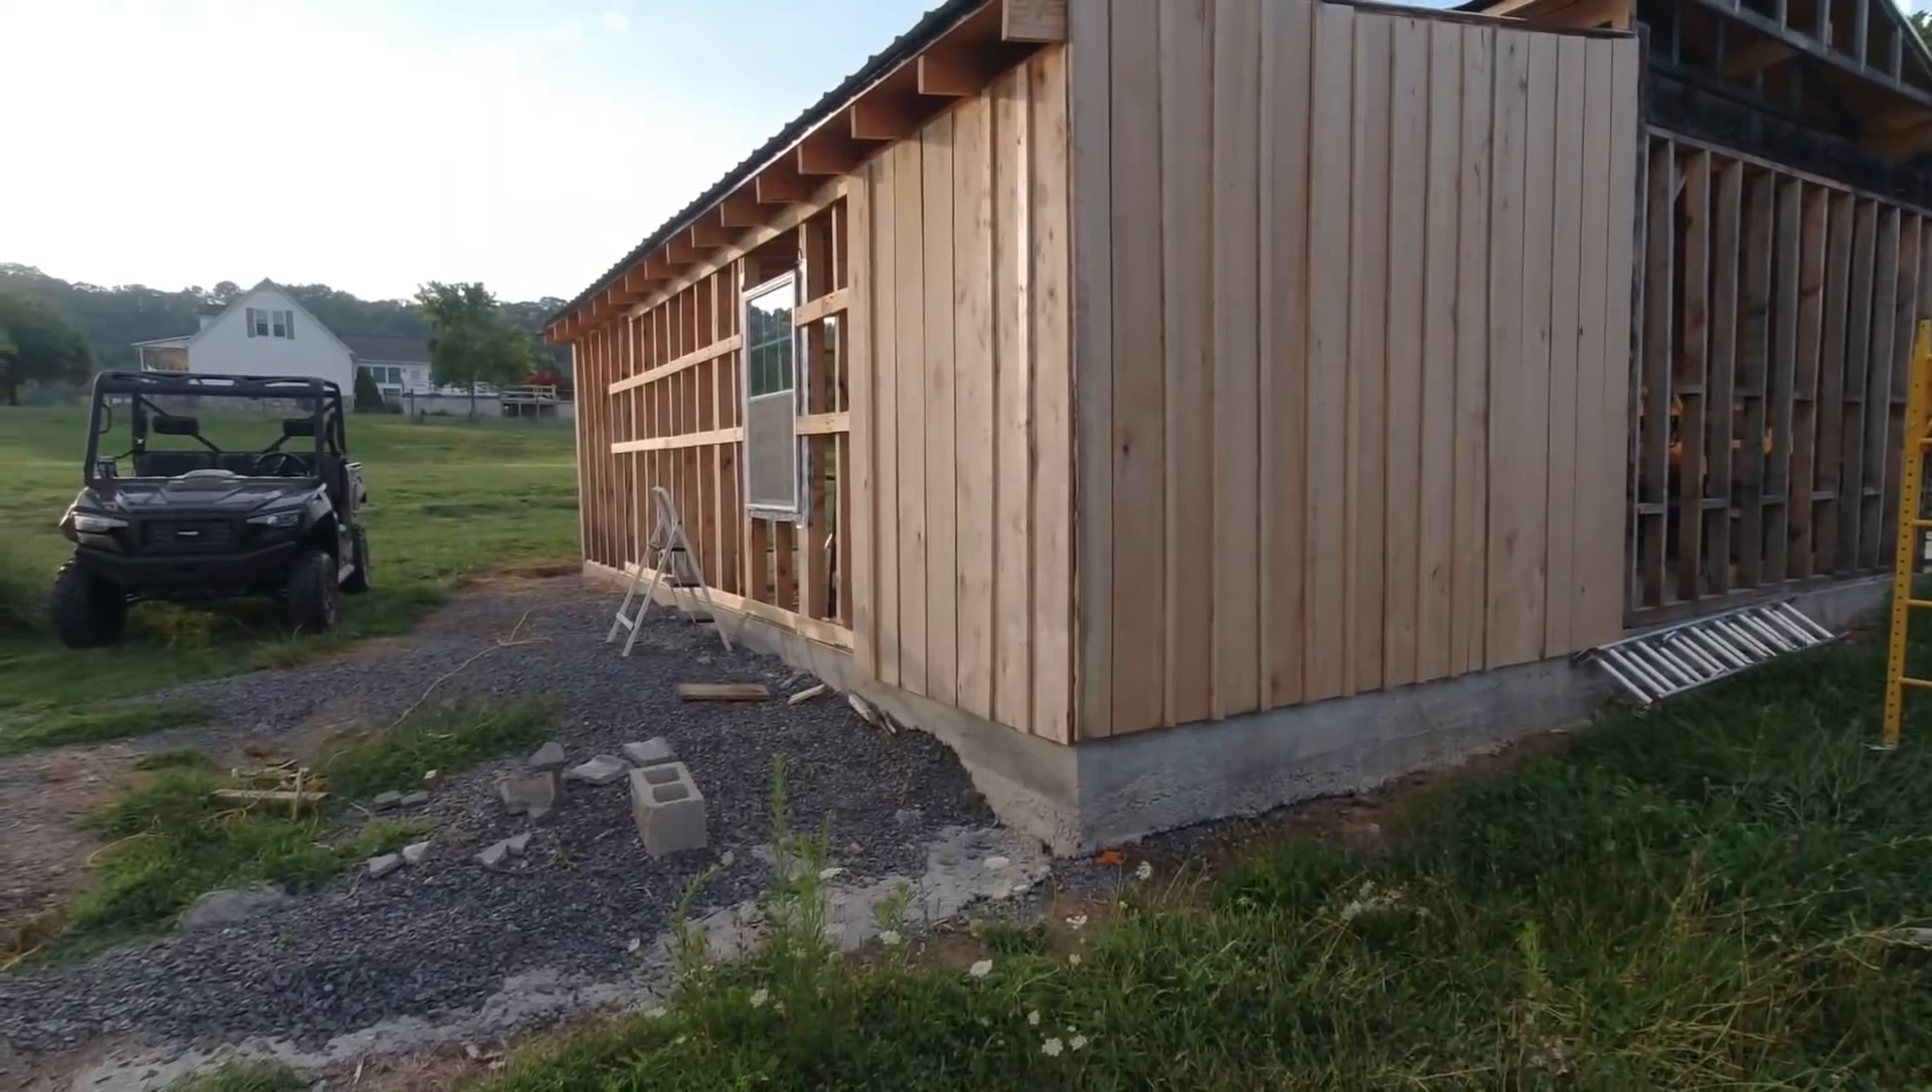Right here is the side of the timber frame. Now, it's not finished. That's pretty obvious right there. I need to put some siding on this wall right here.